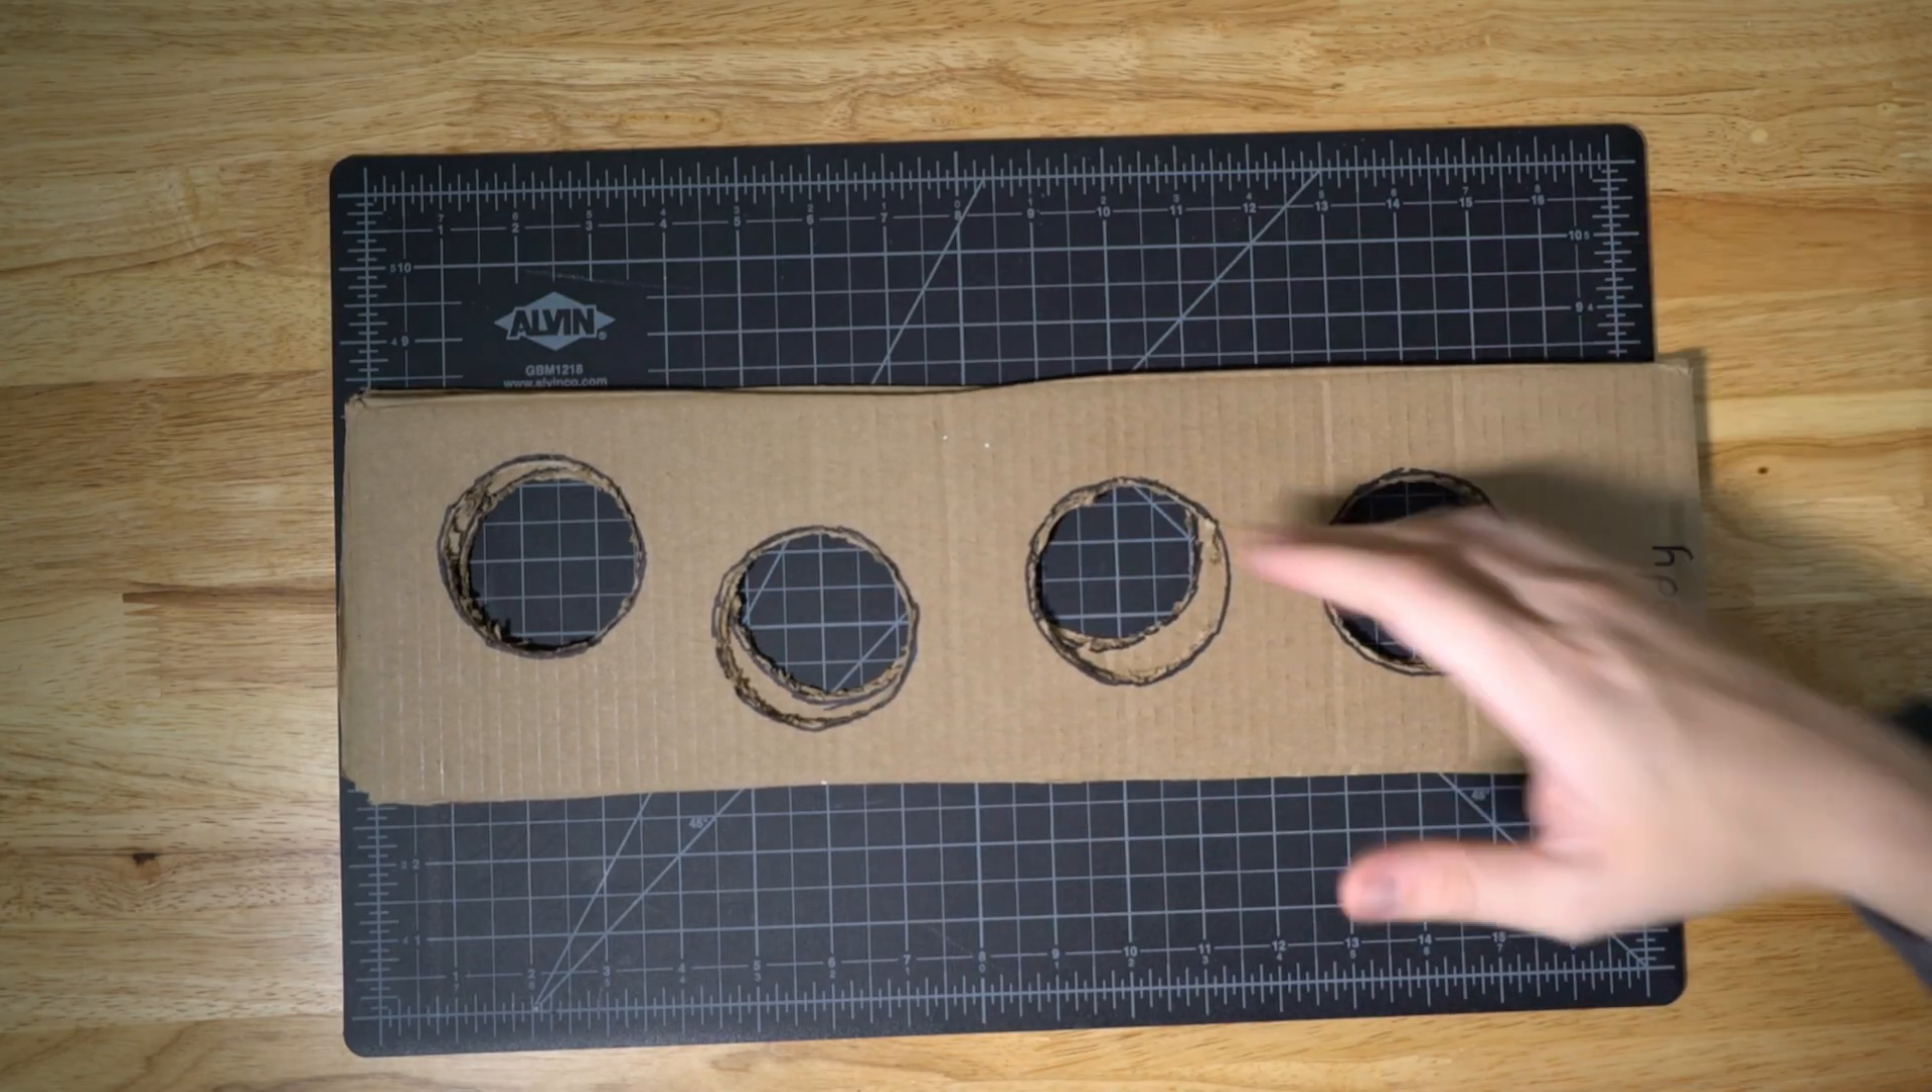I lay them on top of each other and you'll see these the variance in each of them start to compound and you can see that there are locations where they don't line up.